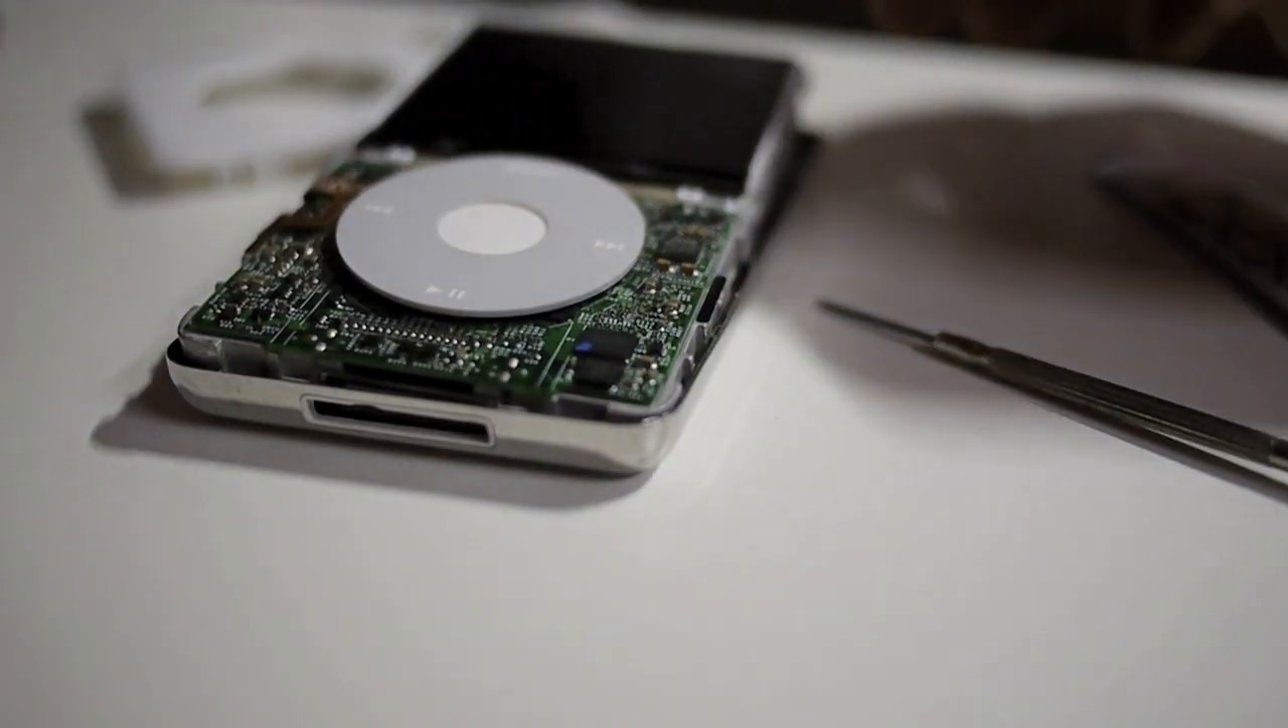So now the faceplate is off.